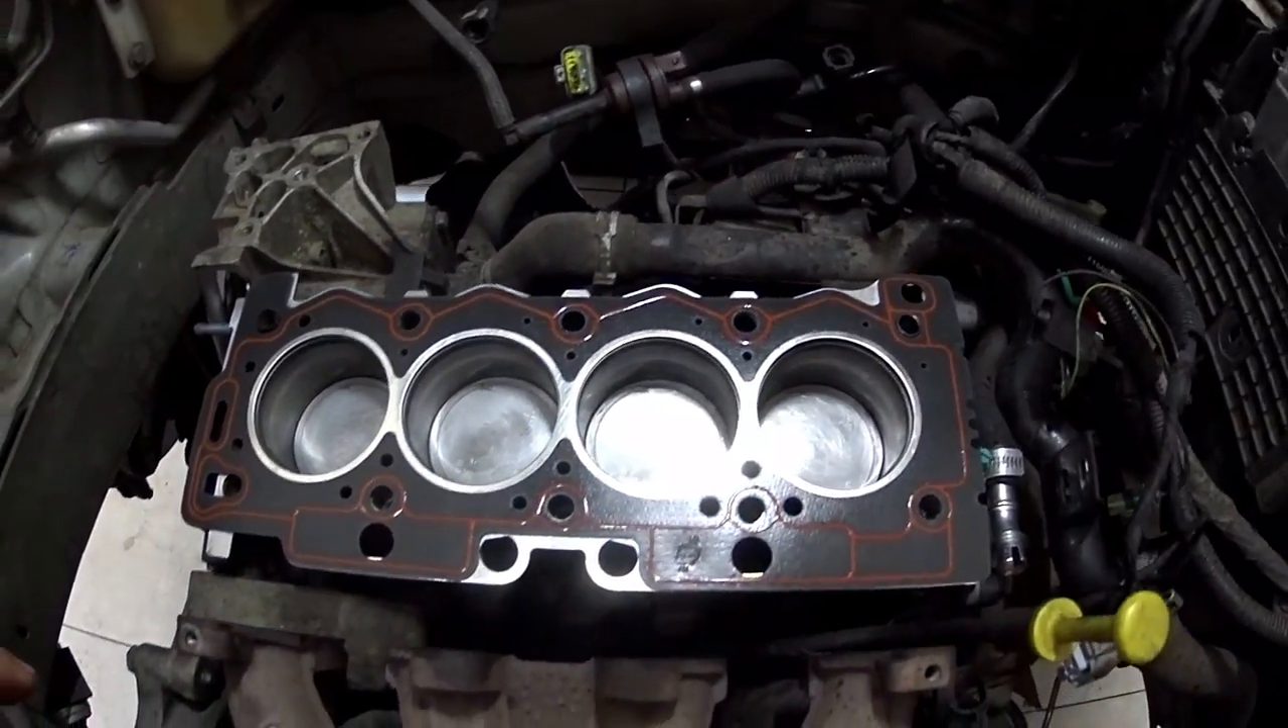Já estamos com a junta no lugar, né? Sempre o top pra cima.